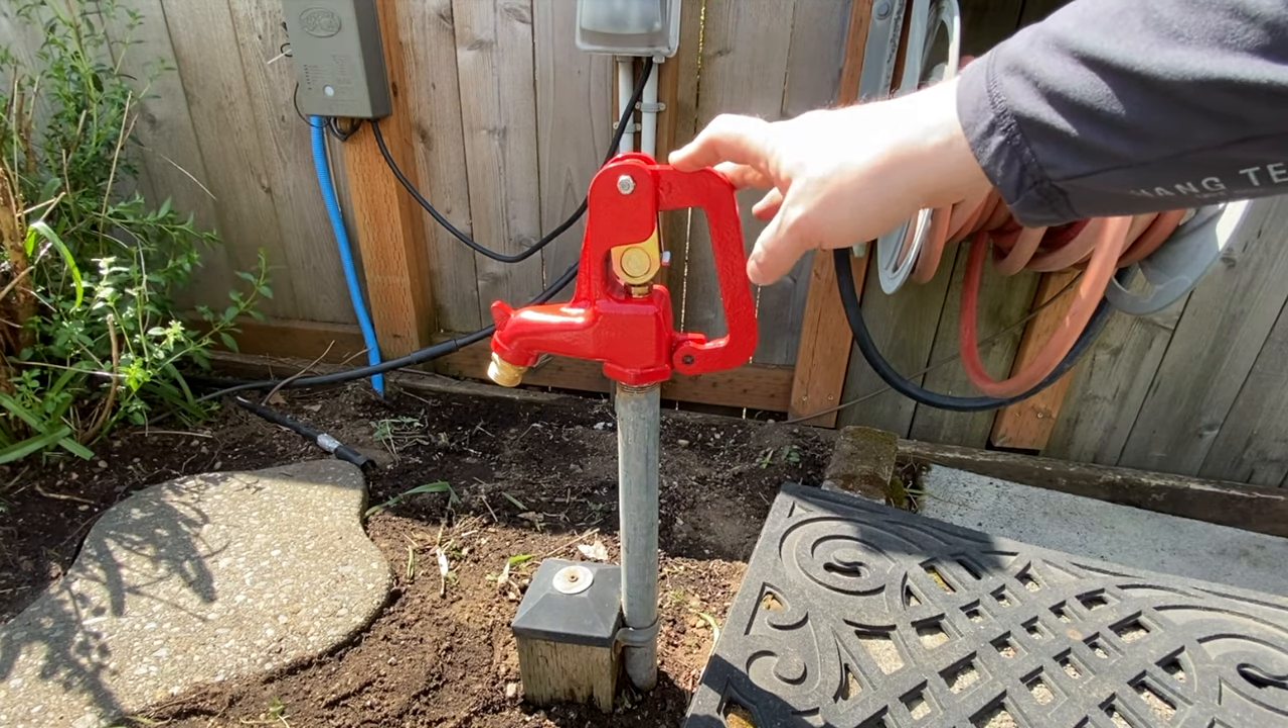We got the new hydrant head installed.